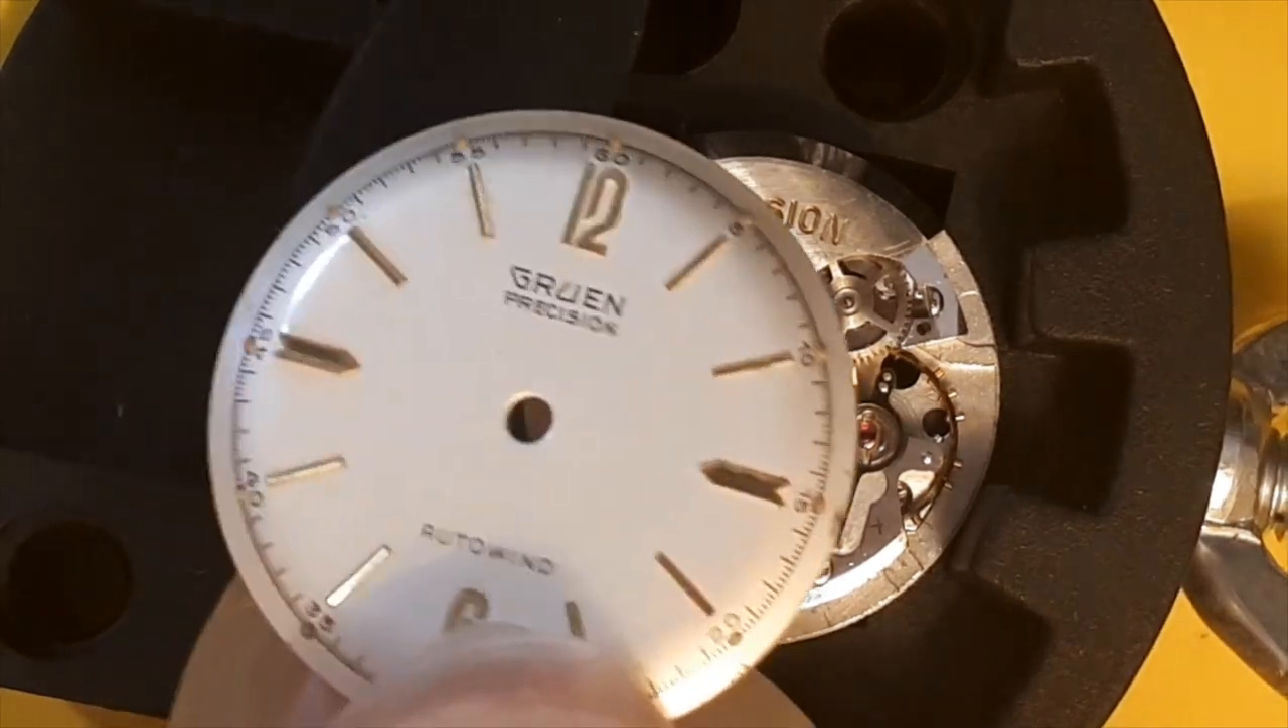We have the nice dial here that i've already taken off and it's a pretty good shape overall.